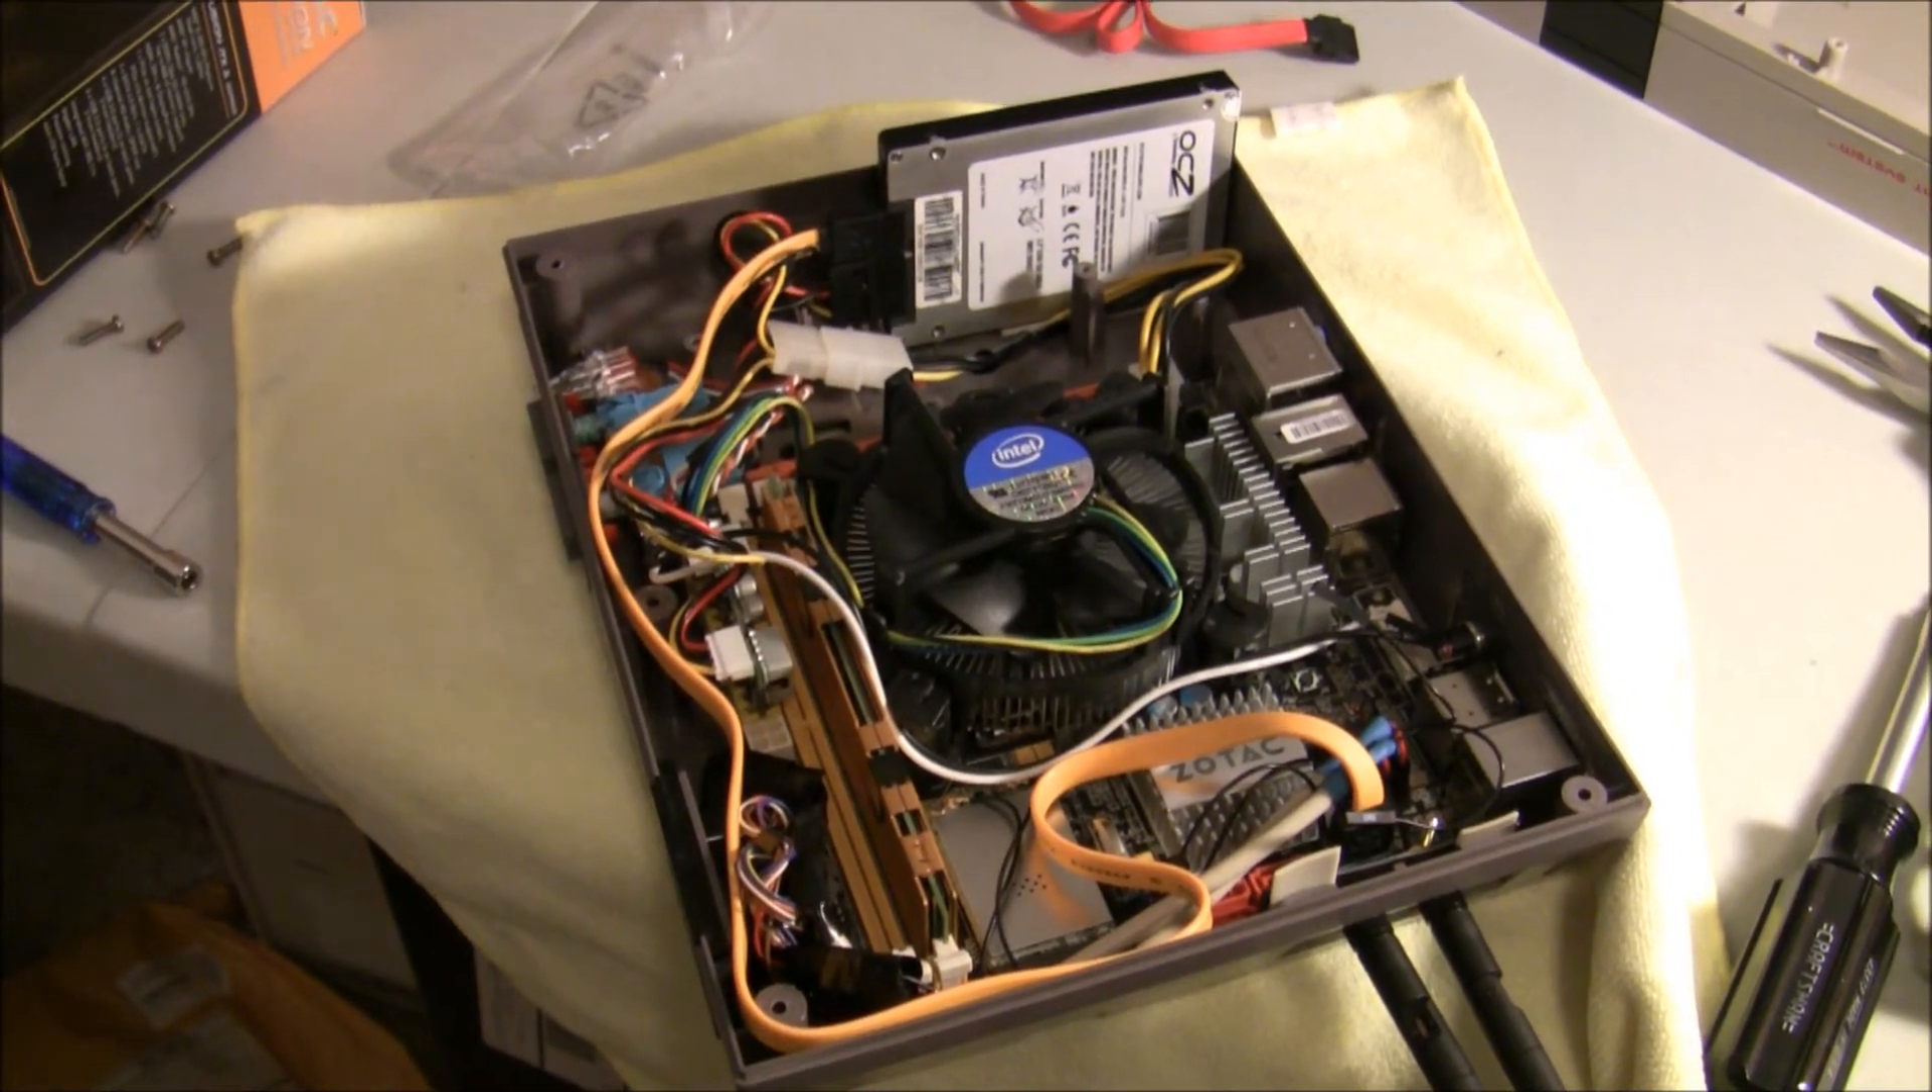Okay, so I was finally able to mod that board enough for it to fit into the case. Um, everything seems to be back in place.